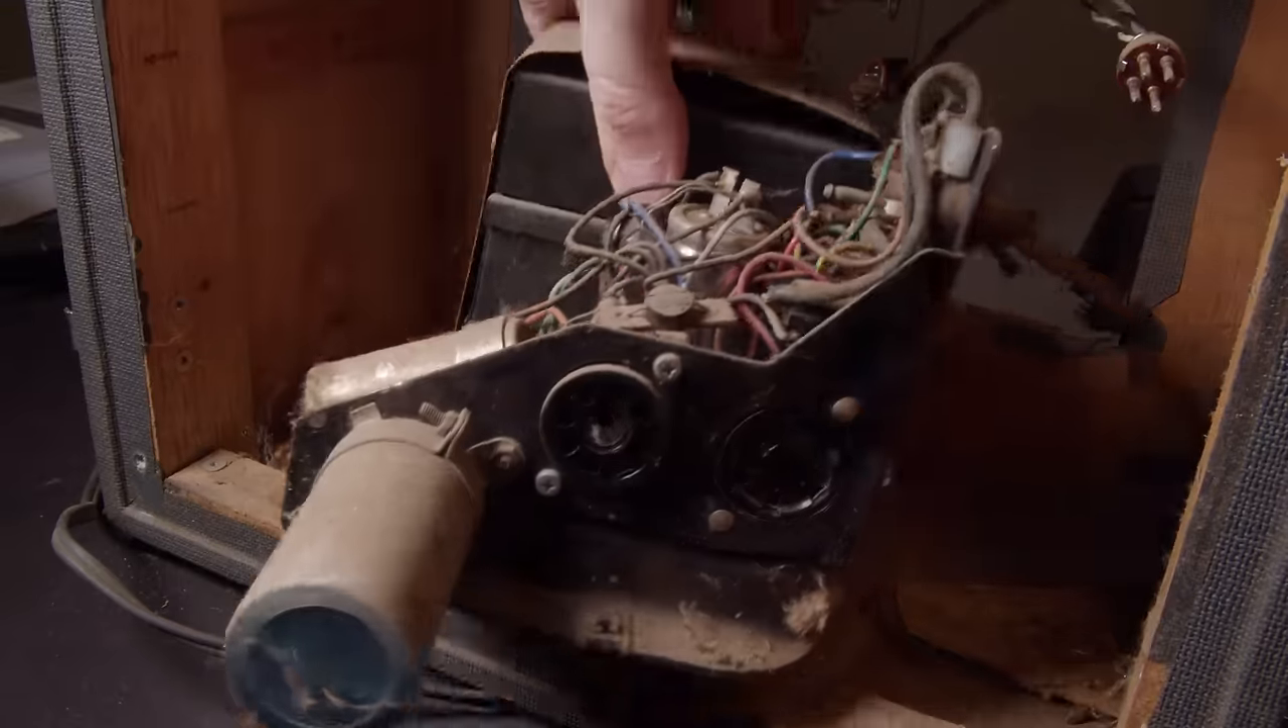And since there is no more screws left holding the power supply part in, it just pulls right out.